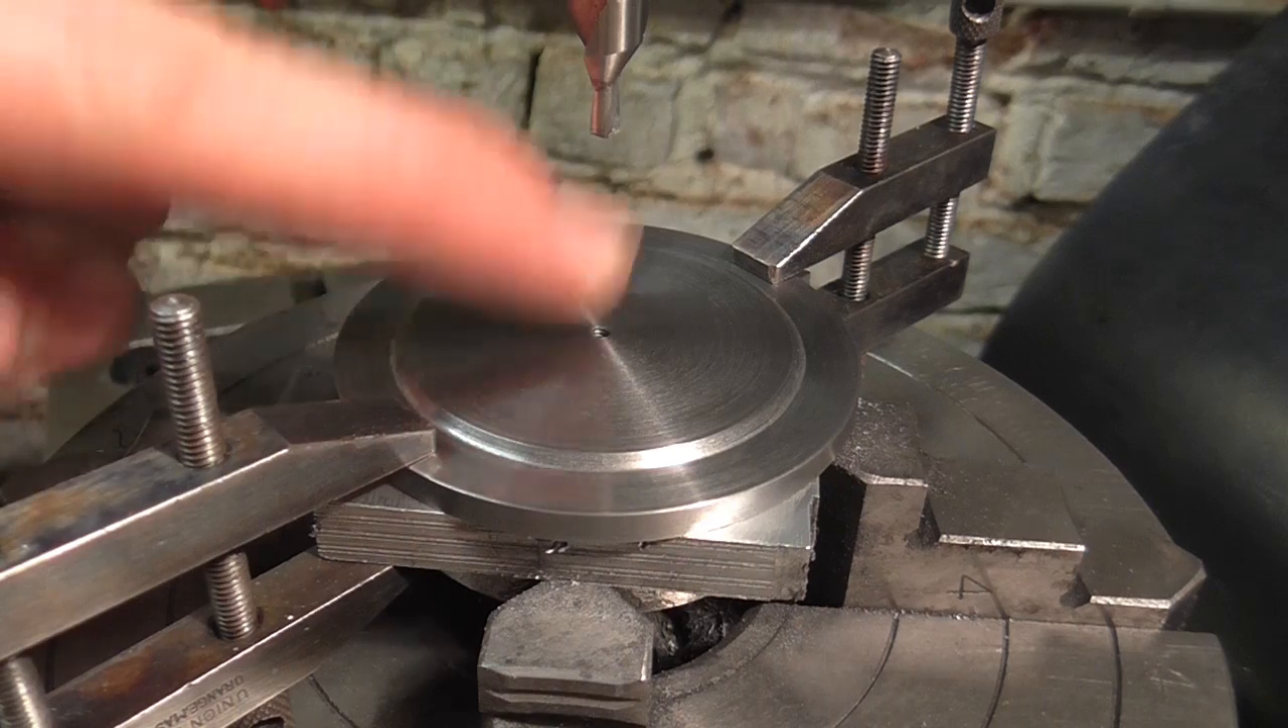So the clamps are in position and in part two I found the centre of the fixture and that is where I am now.